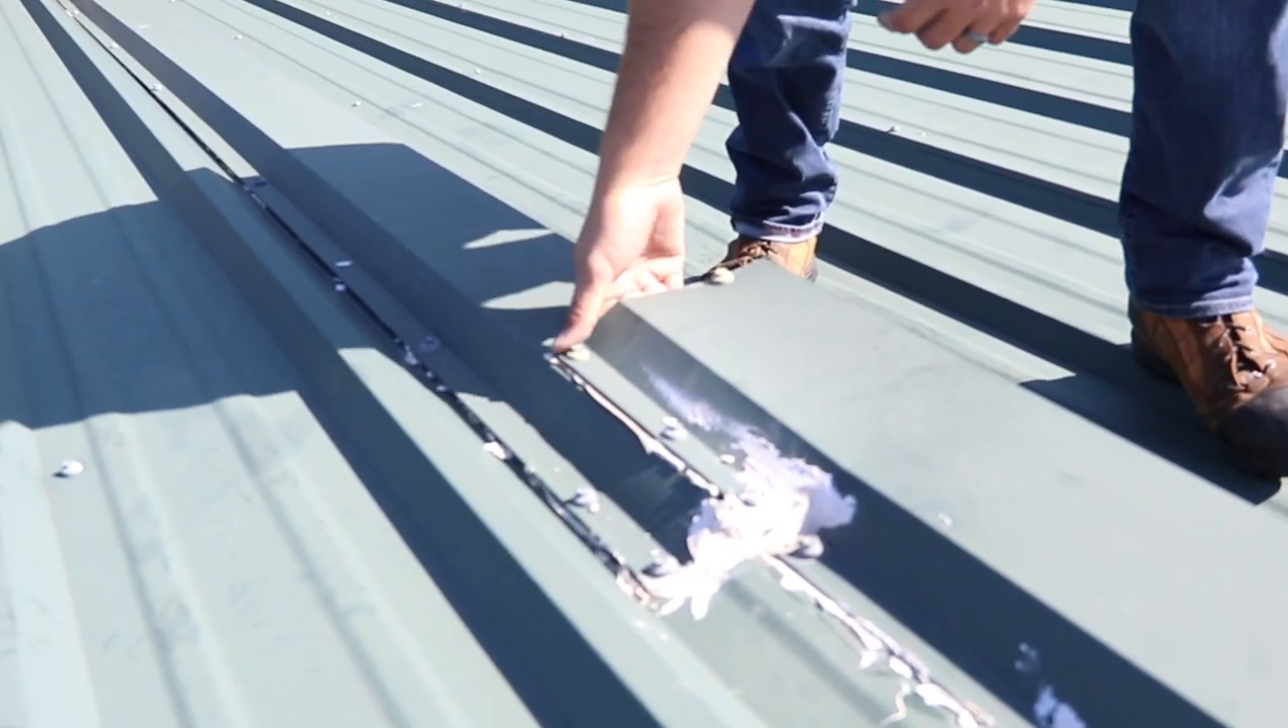If you can see there's a lot of gaps where my hand can go under.